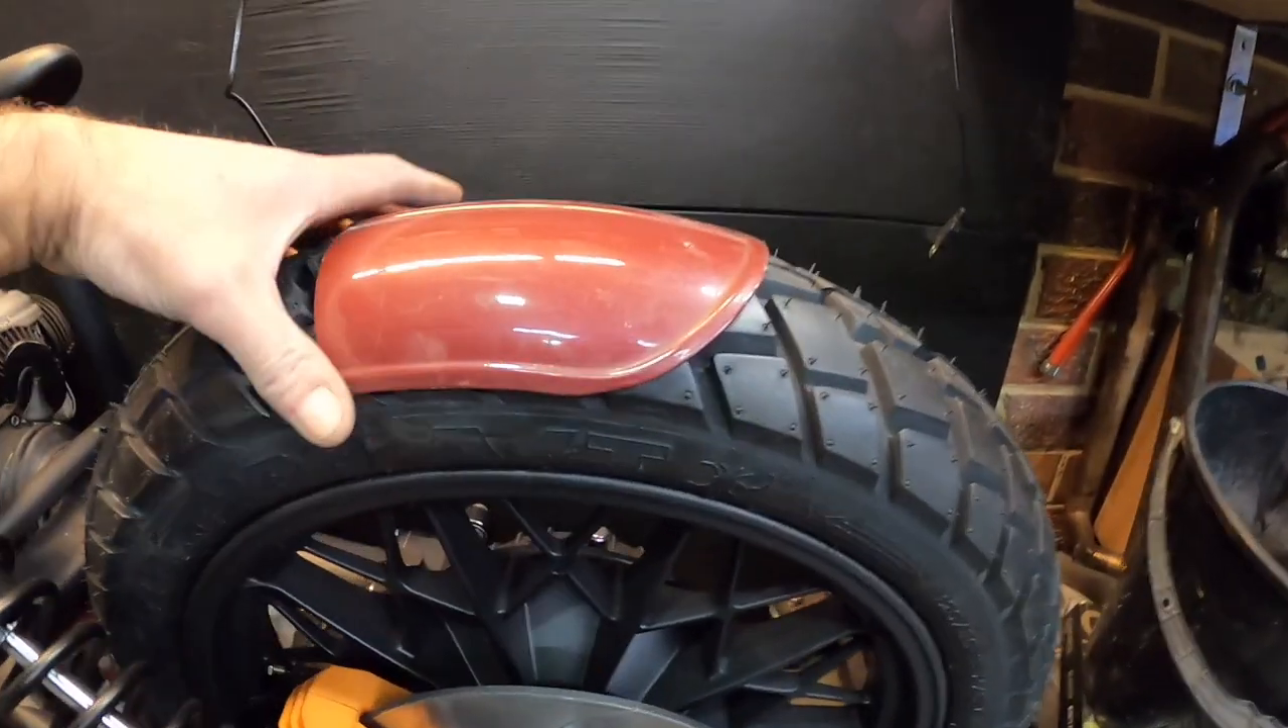While I was playing around with it I've actually realized that the rear of that fender actually fits quite nice on the rear wheel so it's pretty much the perfect size for it.